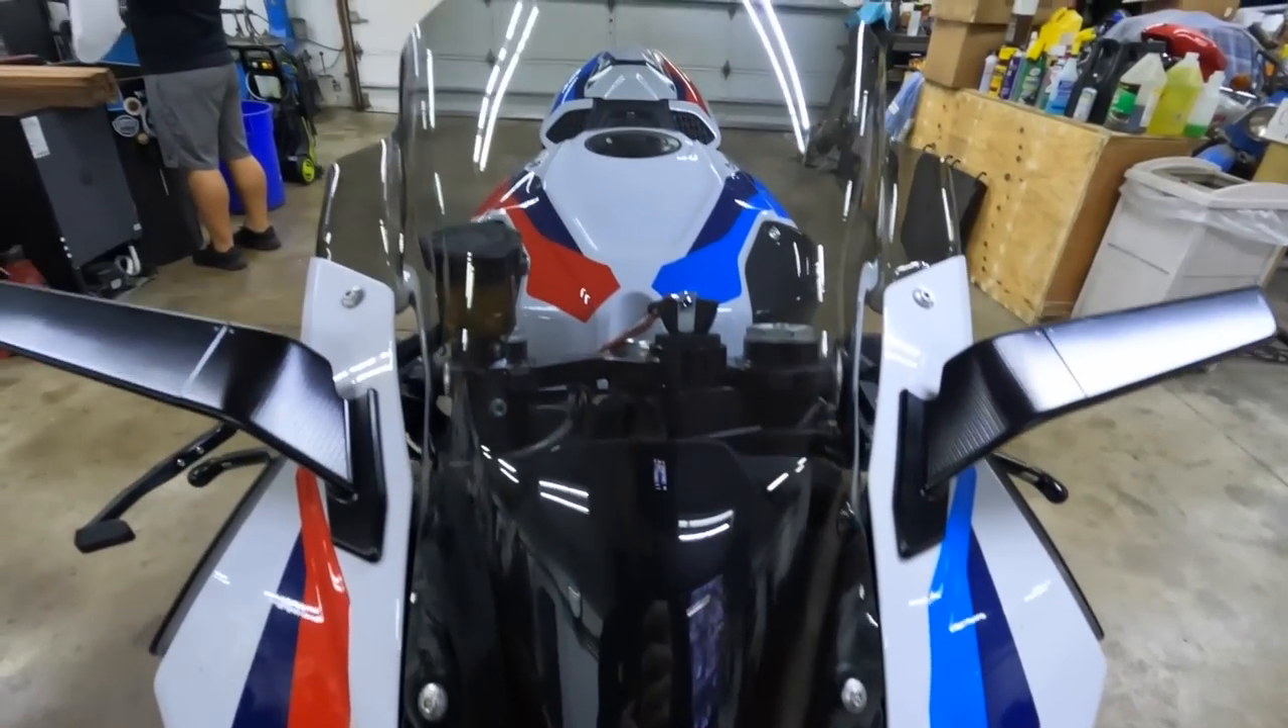Windscreen is completely installed.